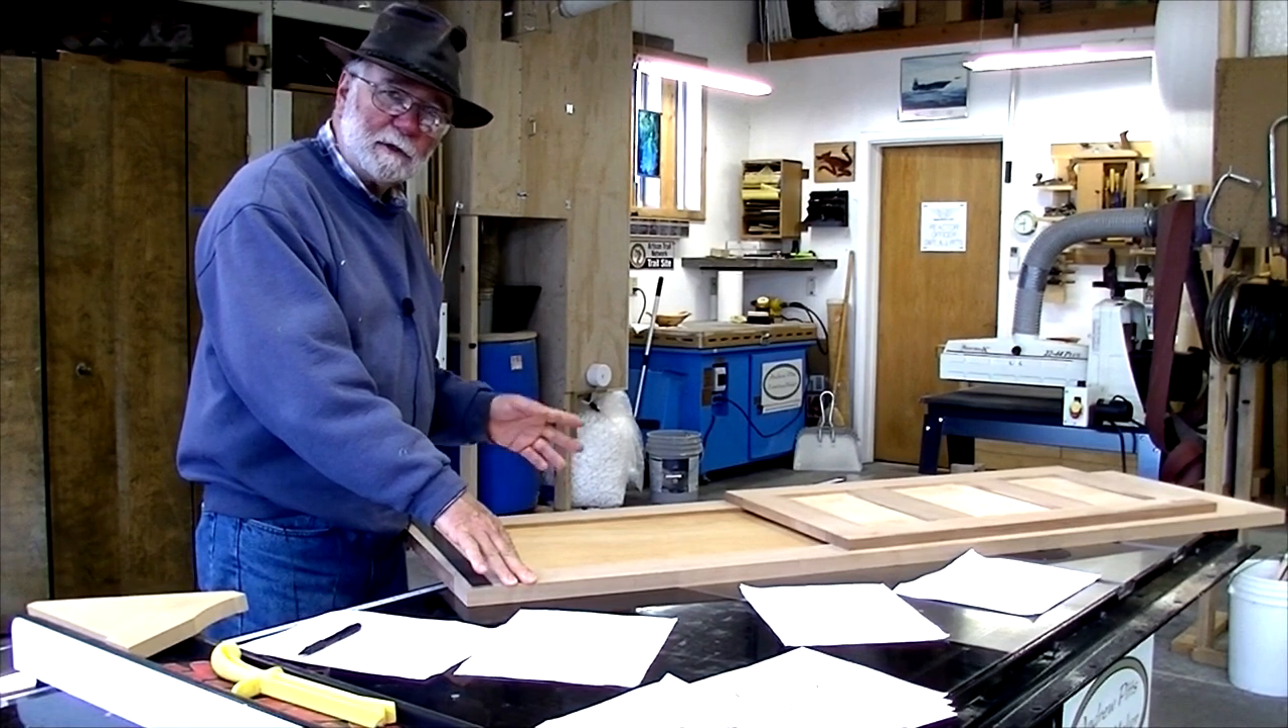At this point, all the frame and panels have been put together, glued.